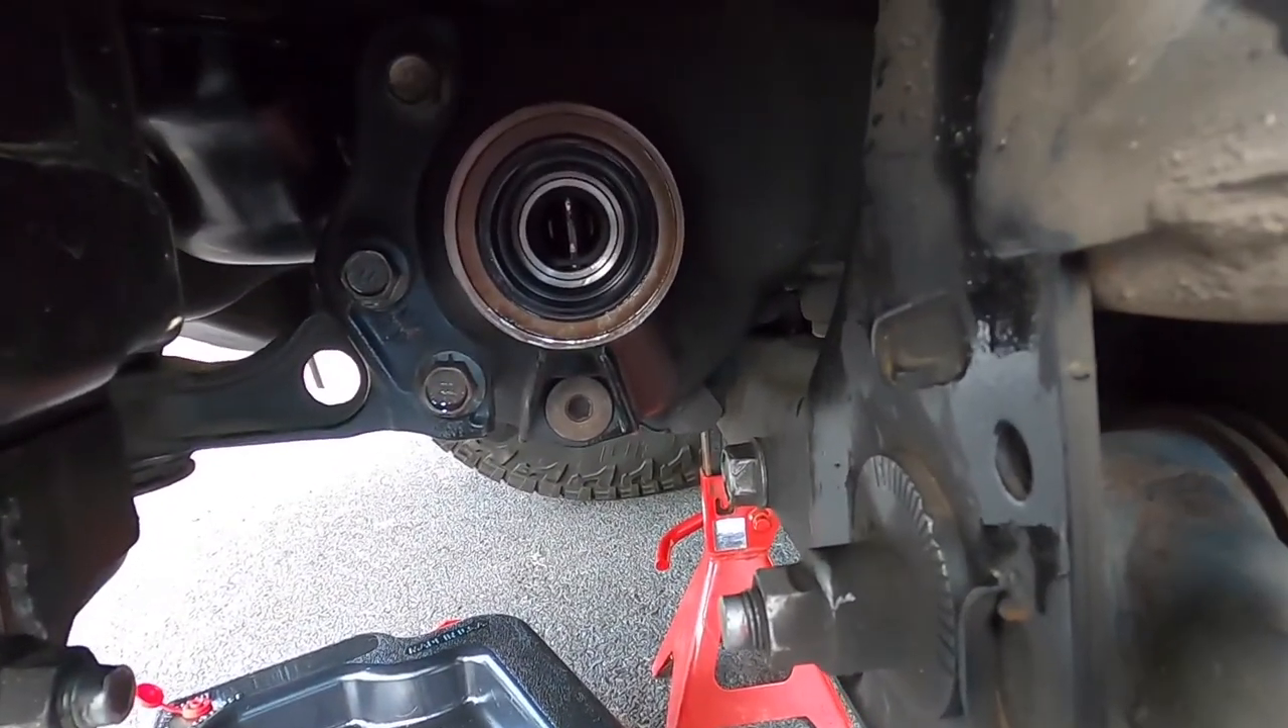As you can see we've got the new seal in.